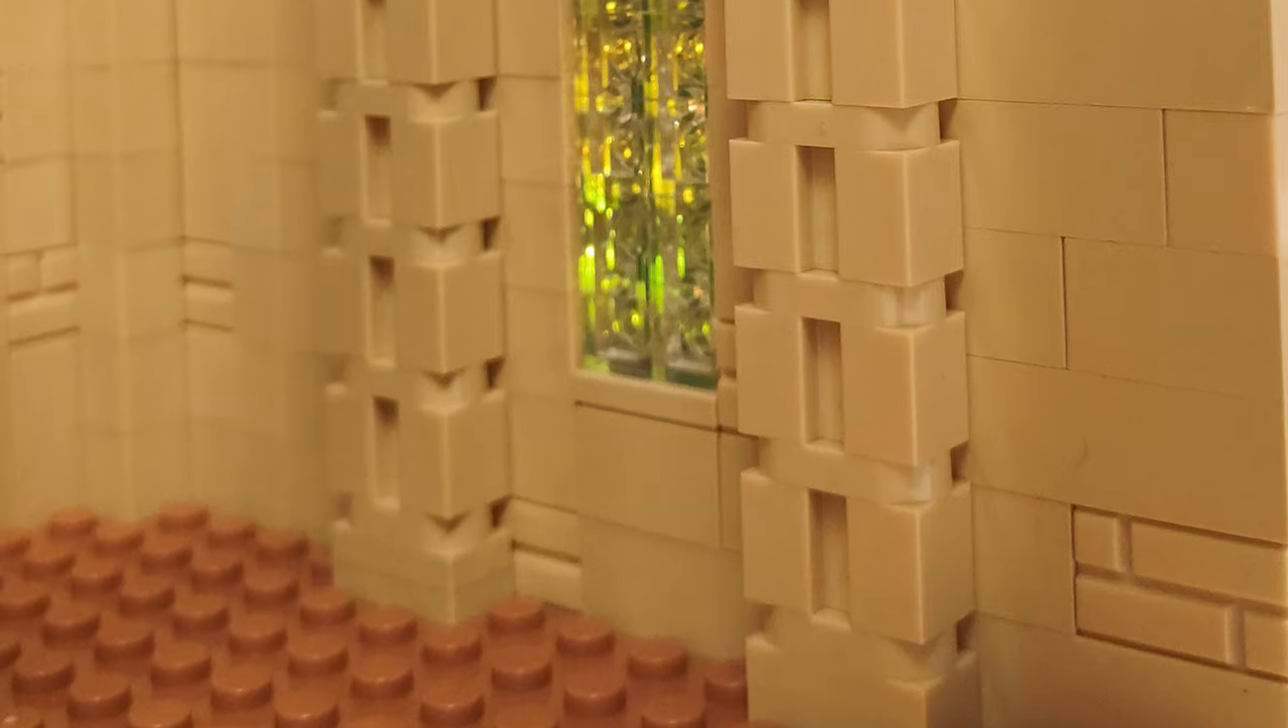The only thing left here is to make a mosaic on the floor.